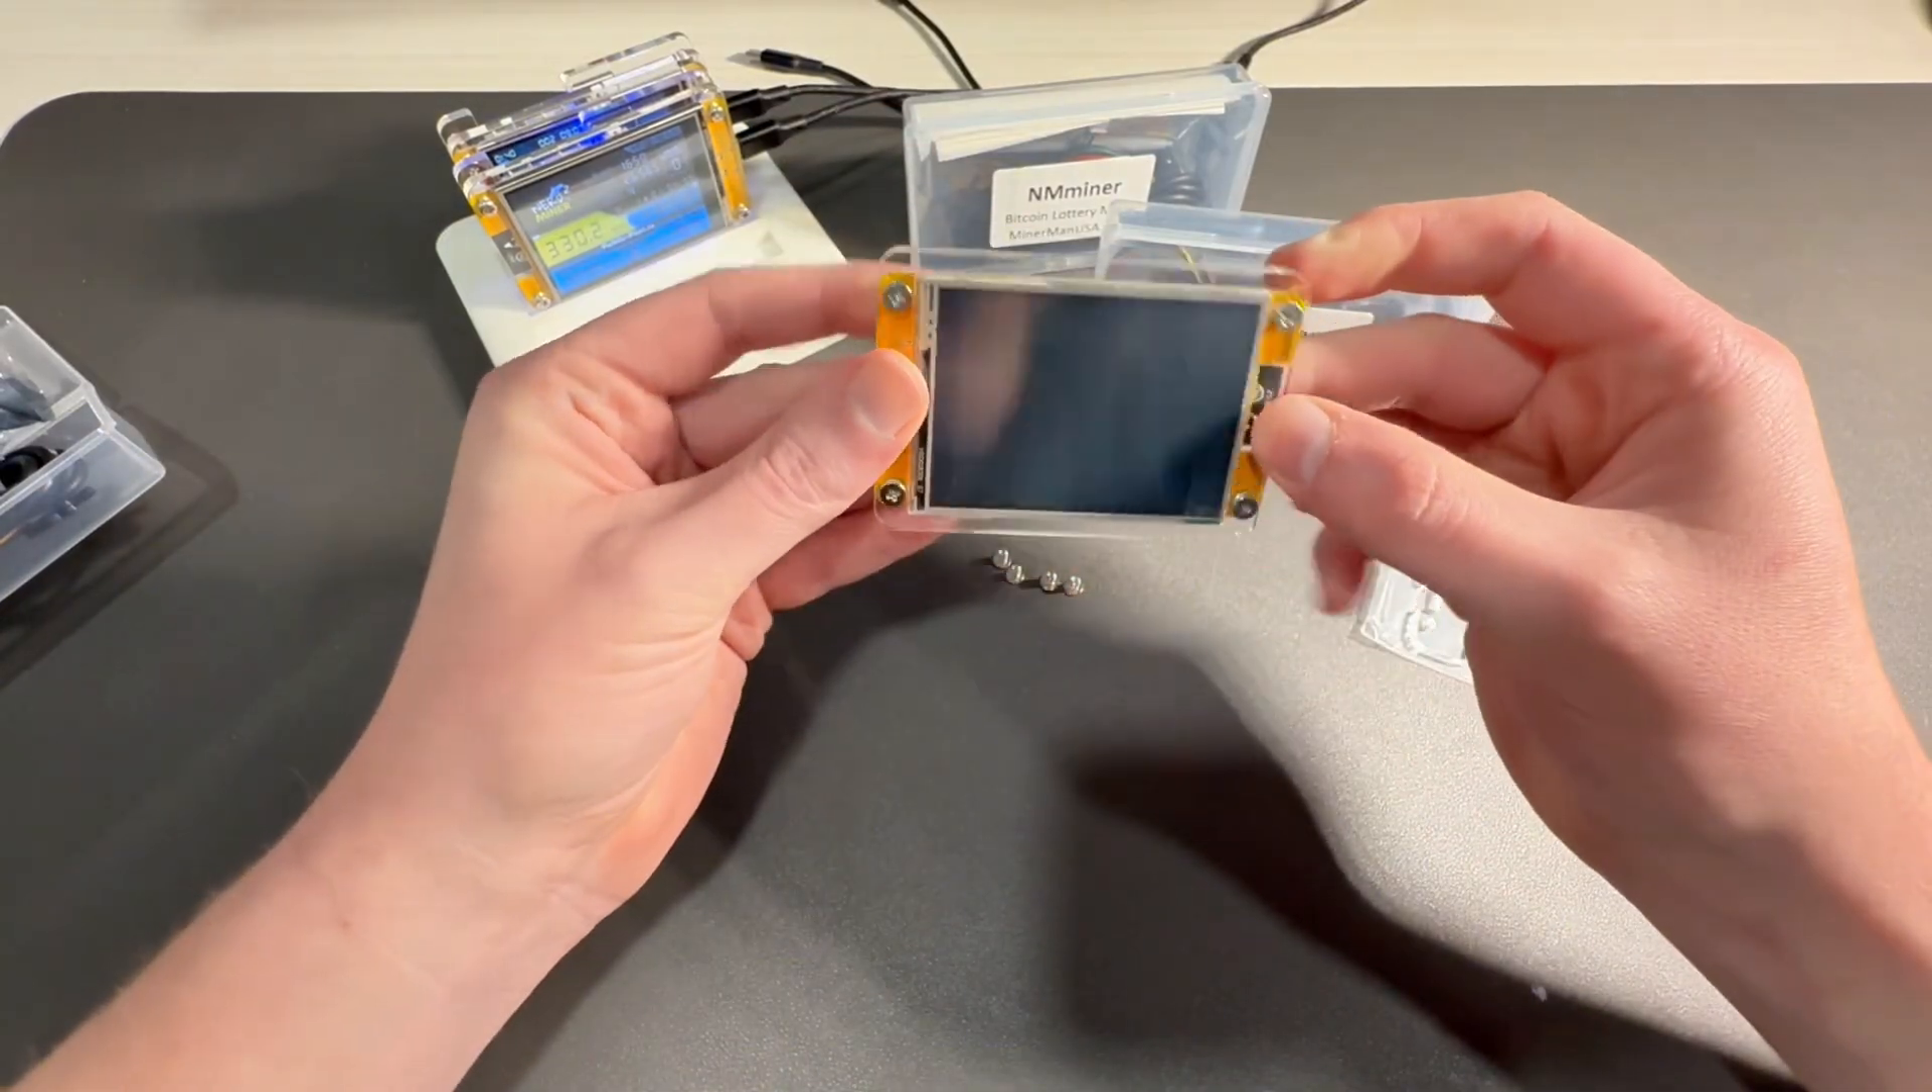Okay so now we have the front half assembled.